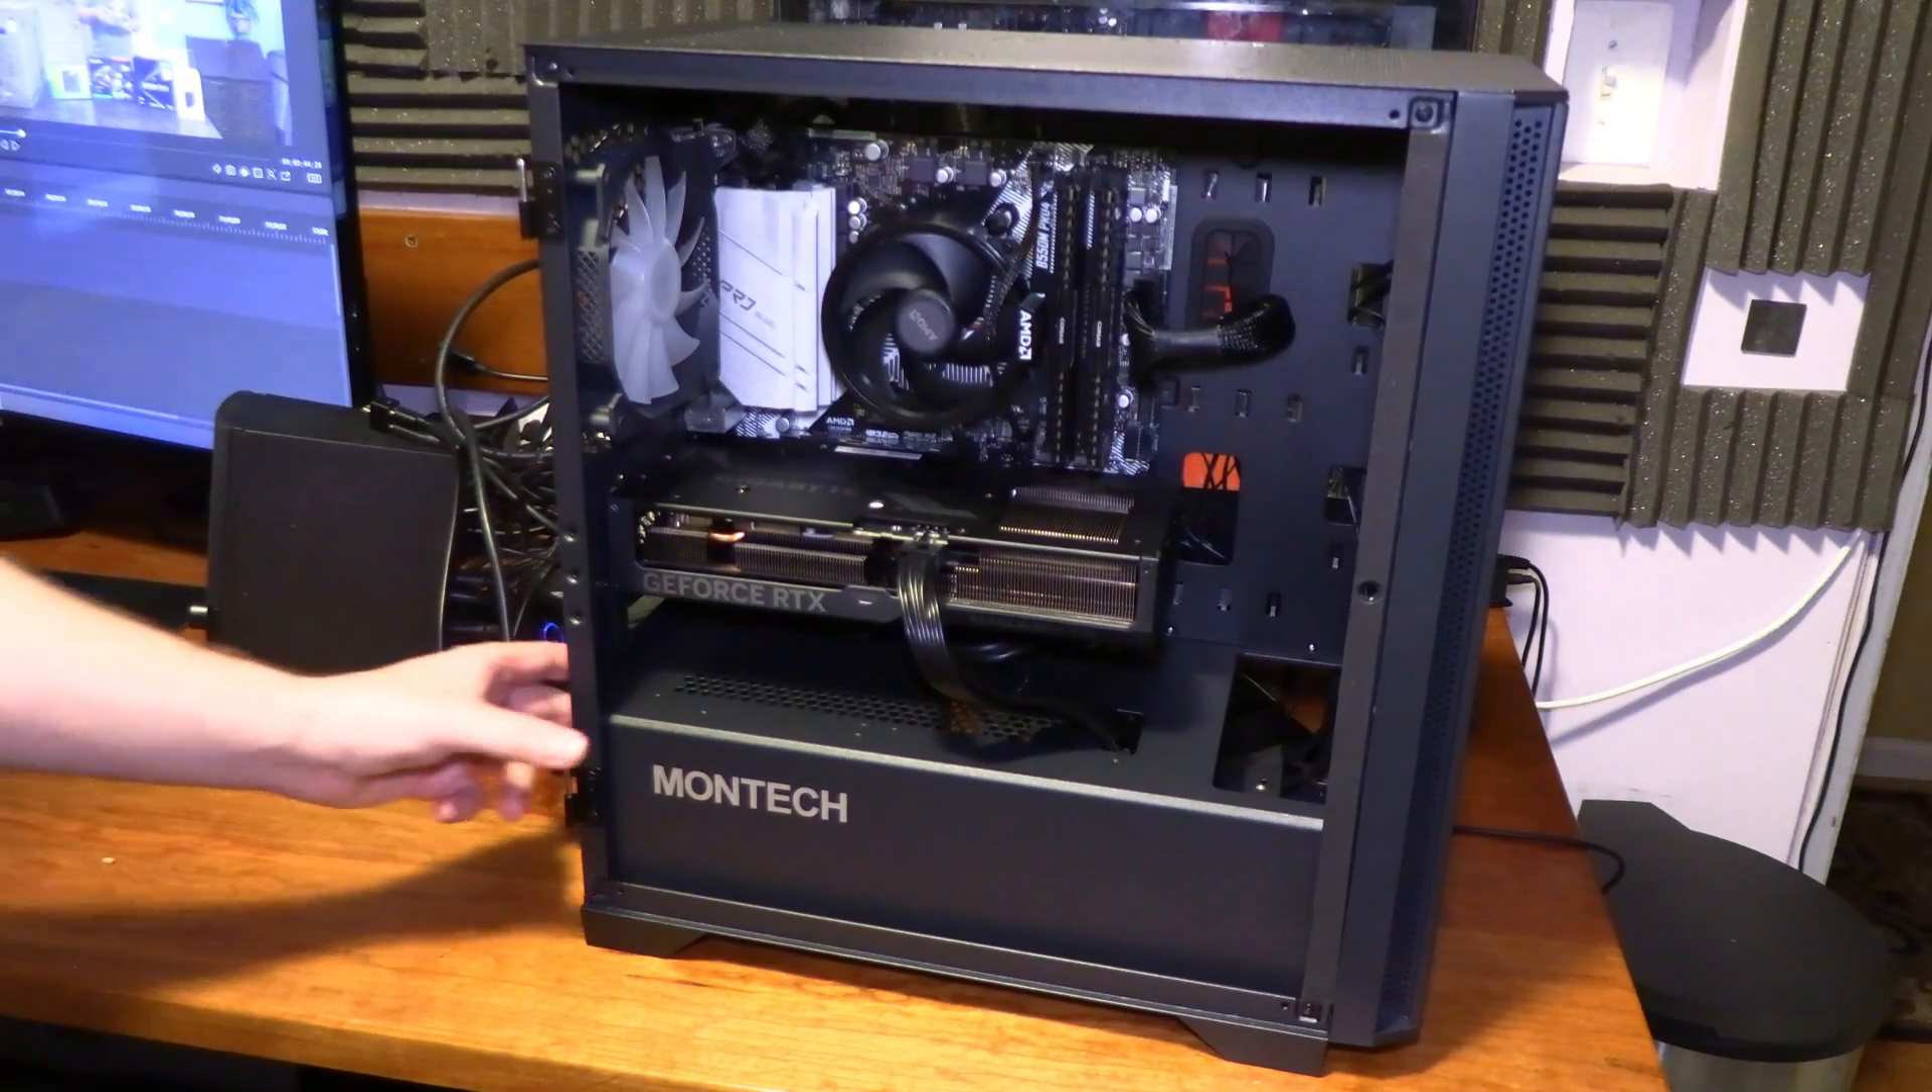I had to actually like put my camera down just for a second to get installed but you see gpu is installed.